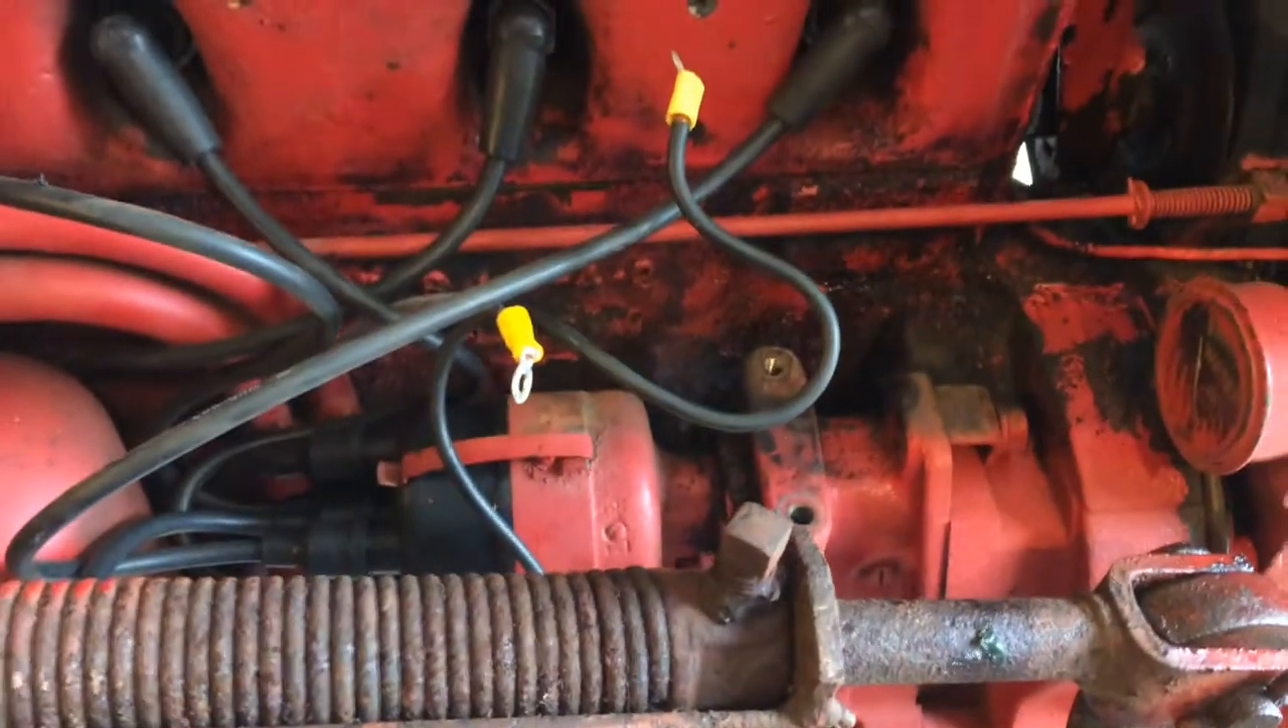I got both my wires here waiting to go on the coil.